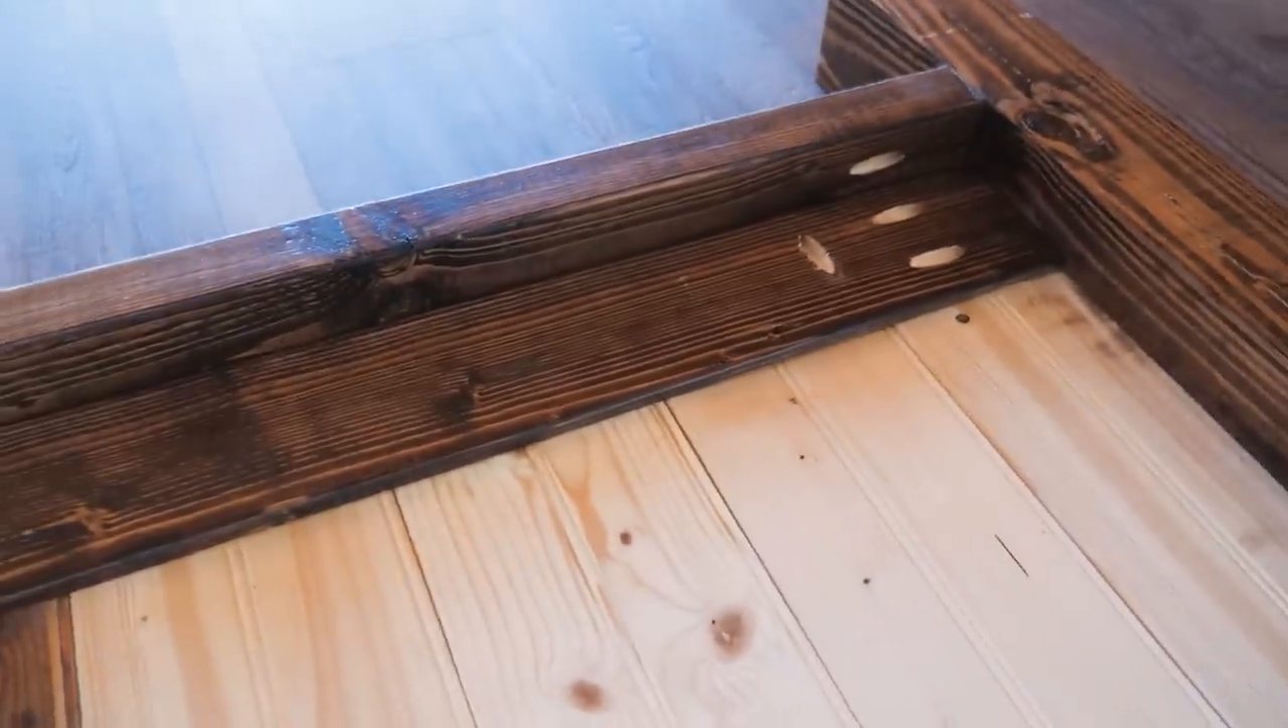So here's the back of a footboard and you can see where i pocket hole to attach the top cap here to the top rail.